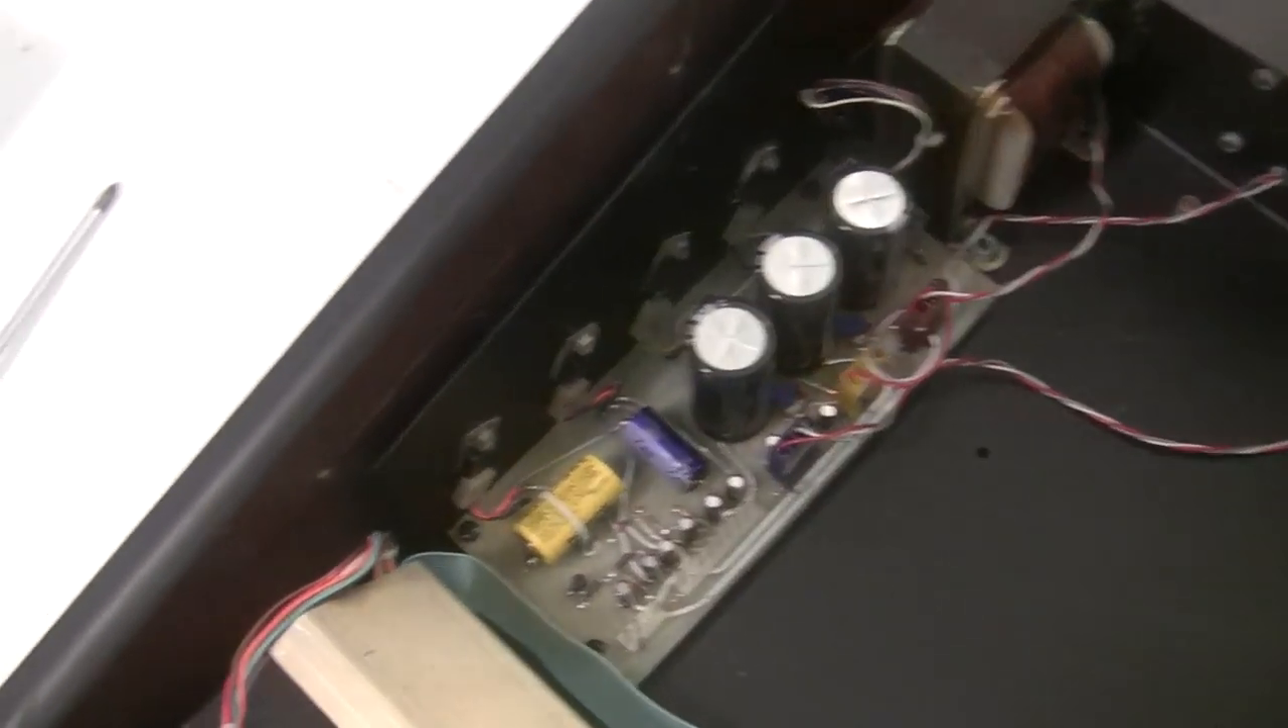I've got the power supply reinstalled back in the synthesizer and i made all the connections.